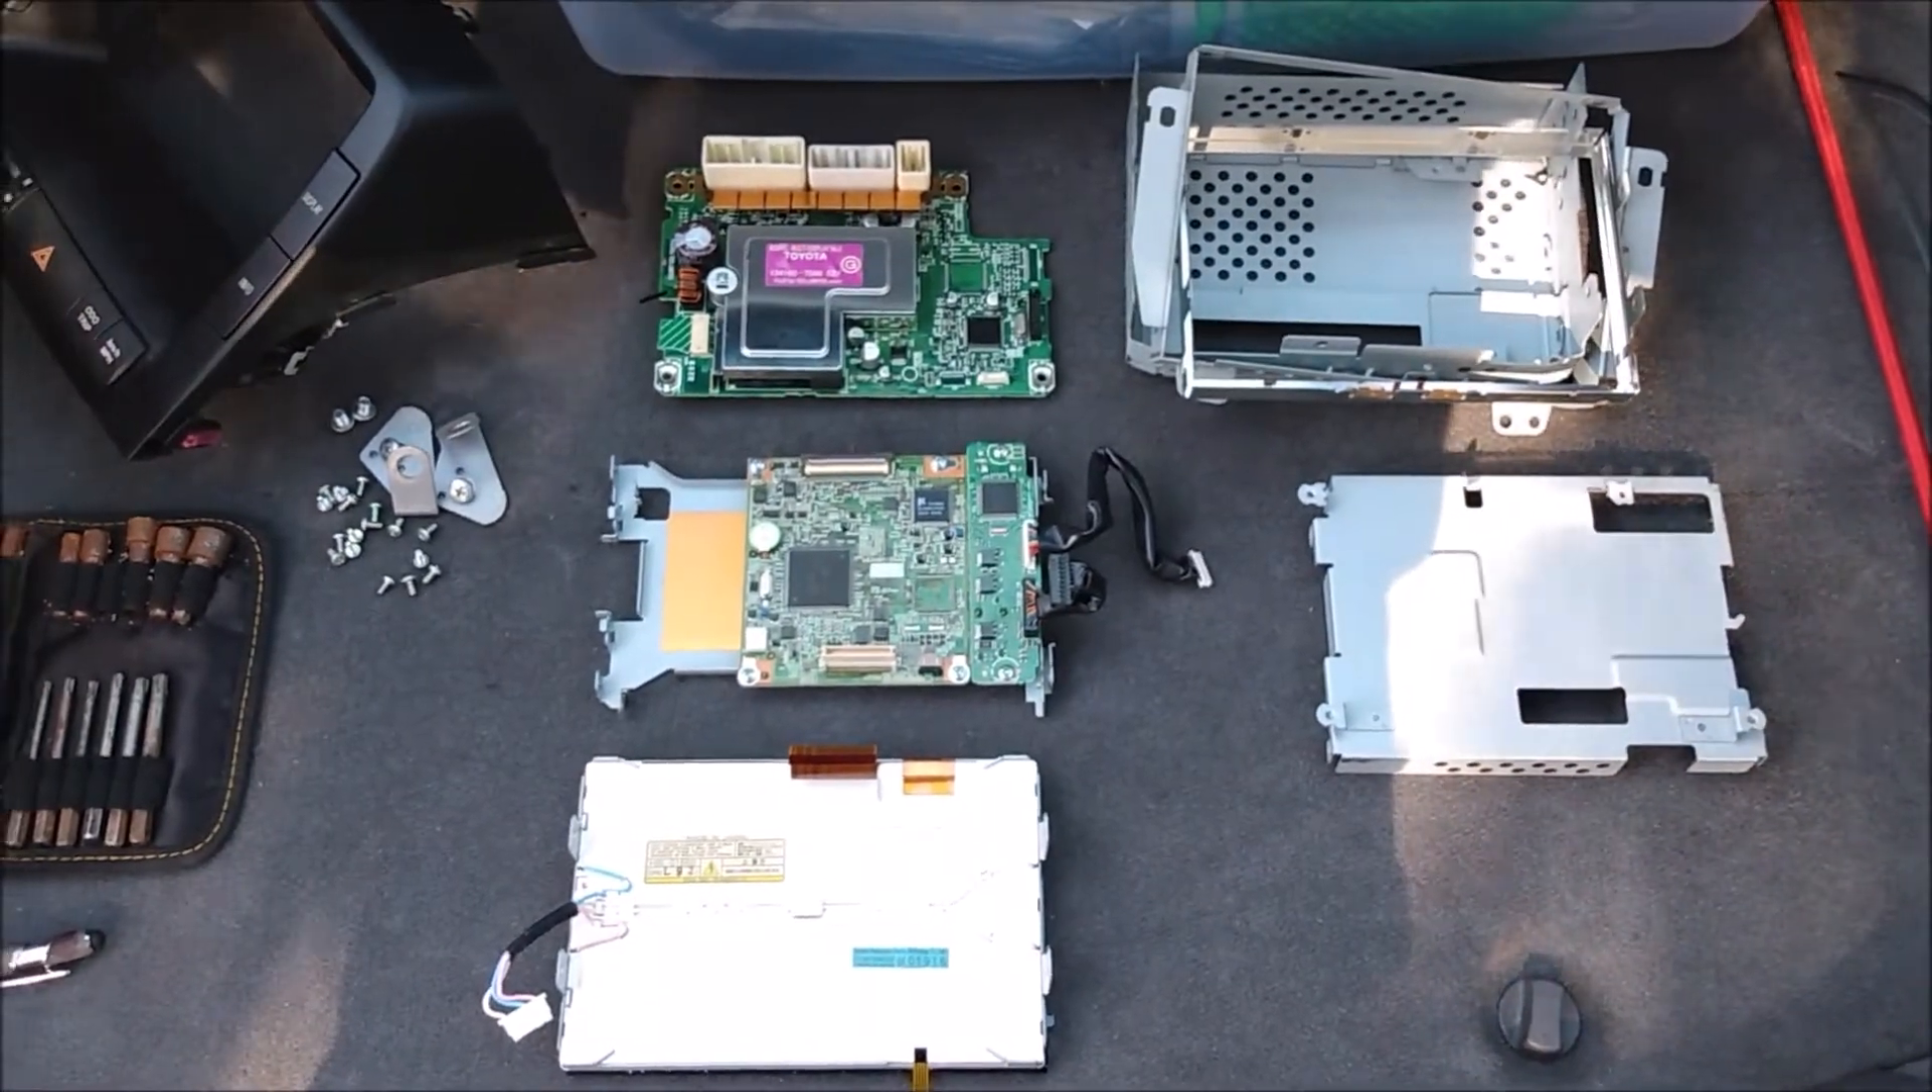And now we have our multi-function display in a bajillion pieces in the back of the car.